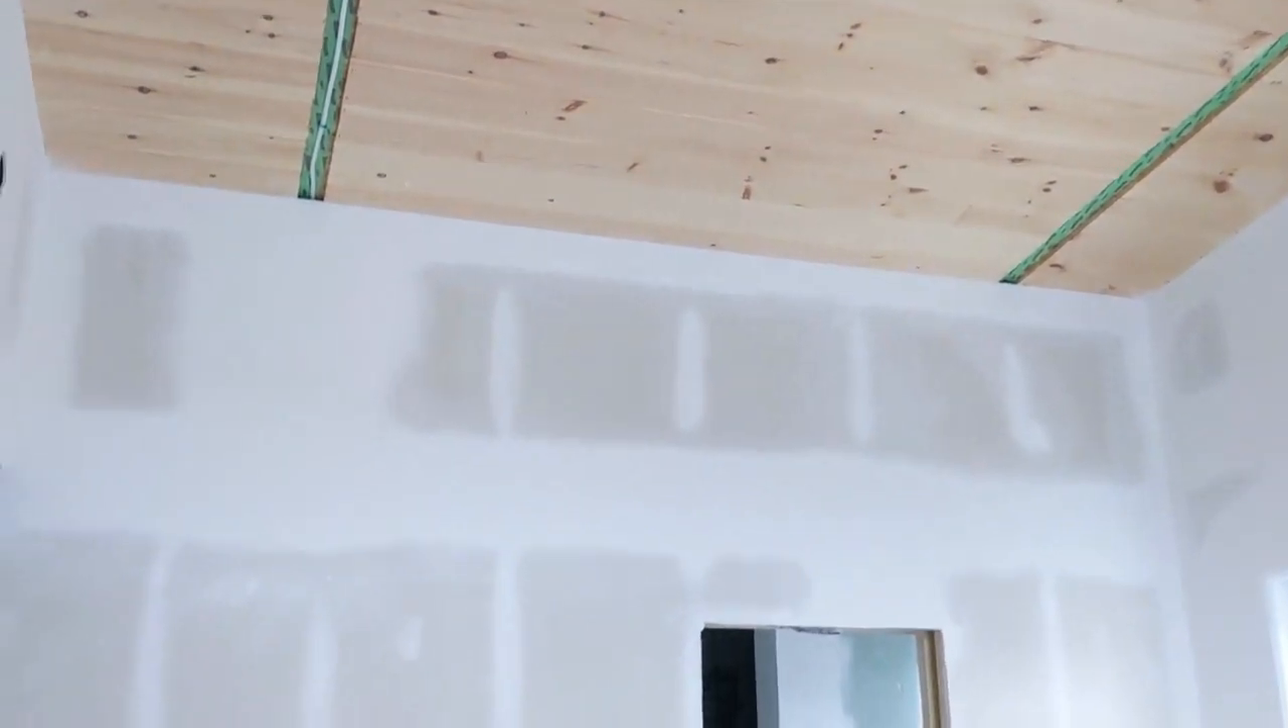So here you can see how the electricians have used that seam between the roof panels for a wiring chase. And those channels will get covered with wooden battens, trim battens.